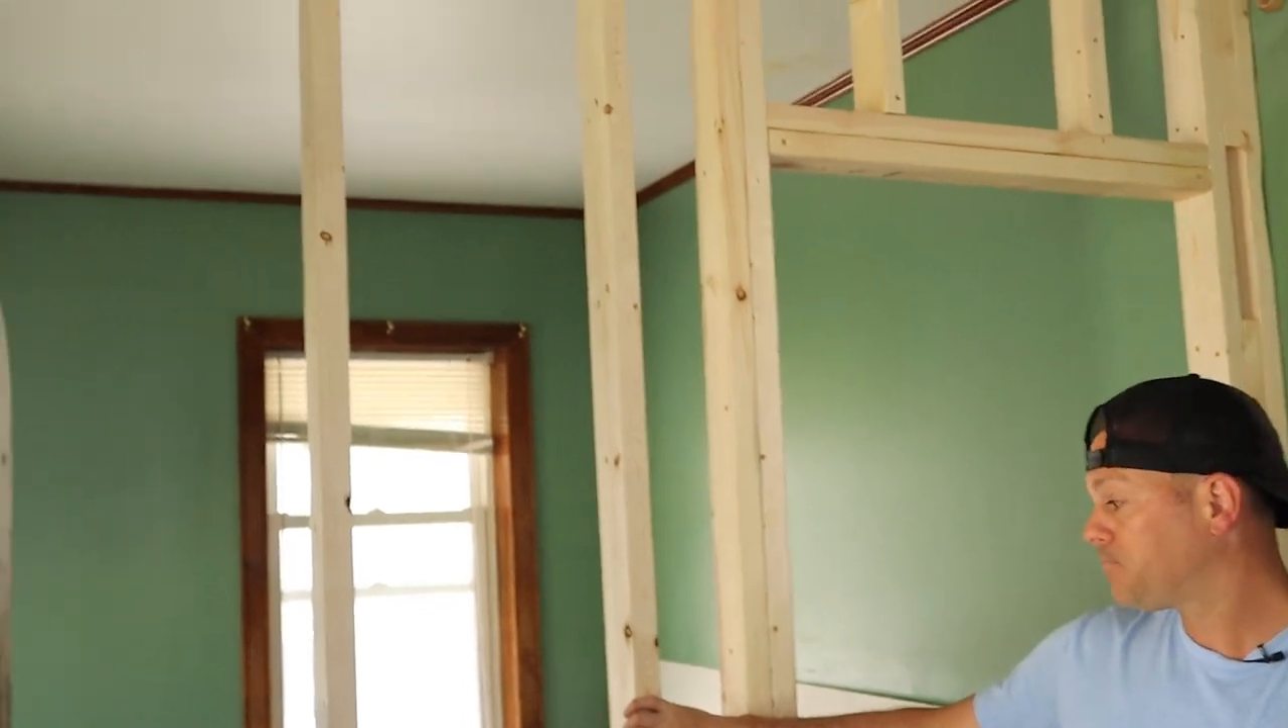It still only has one bath, but we added this wall right here, which obviously is just studded out with two-by-fours right now.